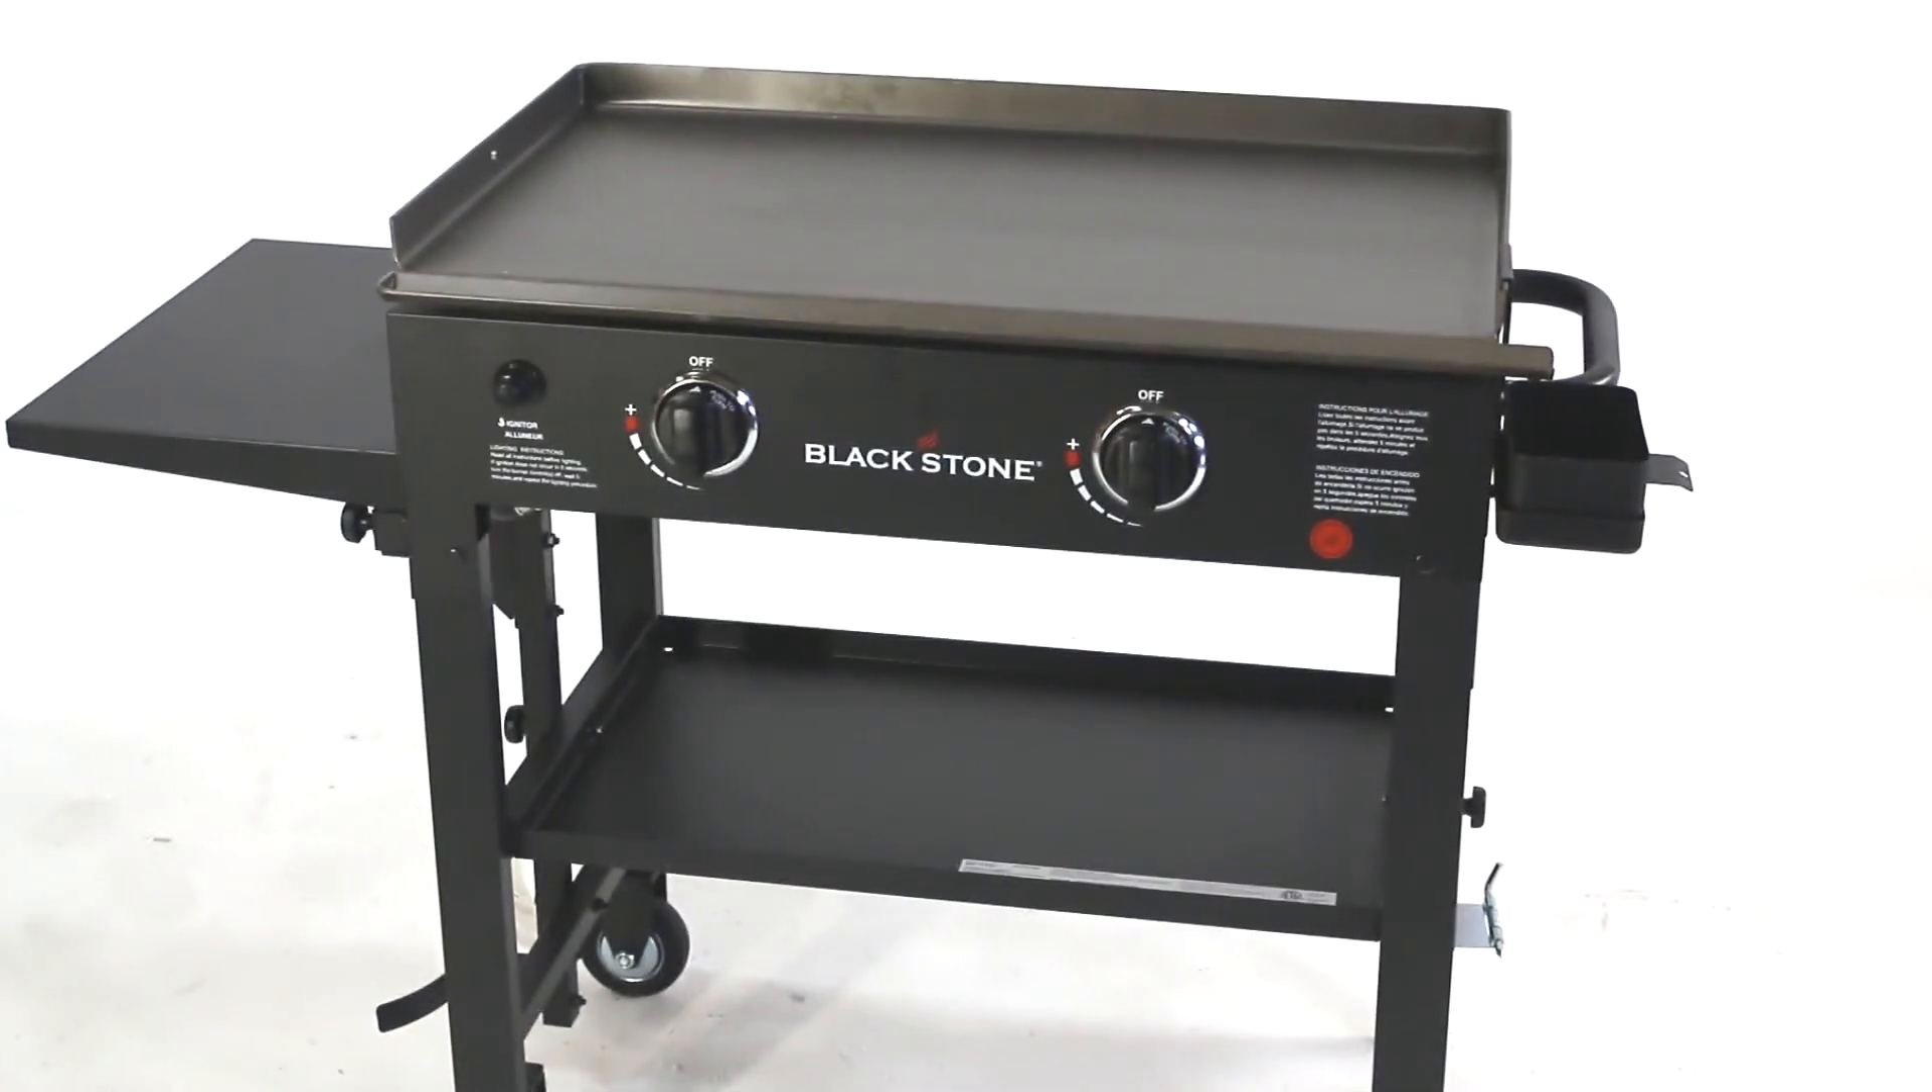Your blackstone griddle is now assembled.